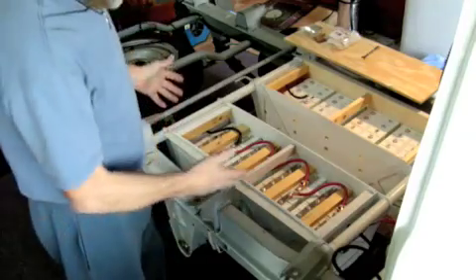Okay, what we've got here is I've got the first bank of batteries set in the box.